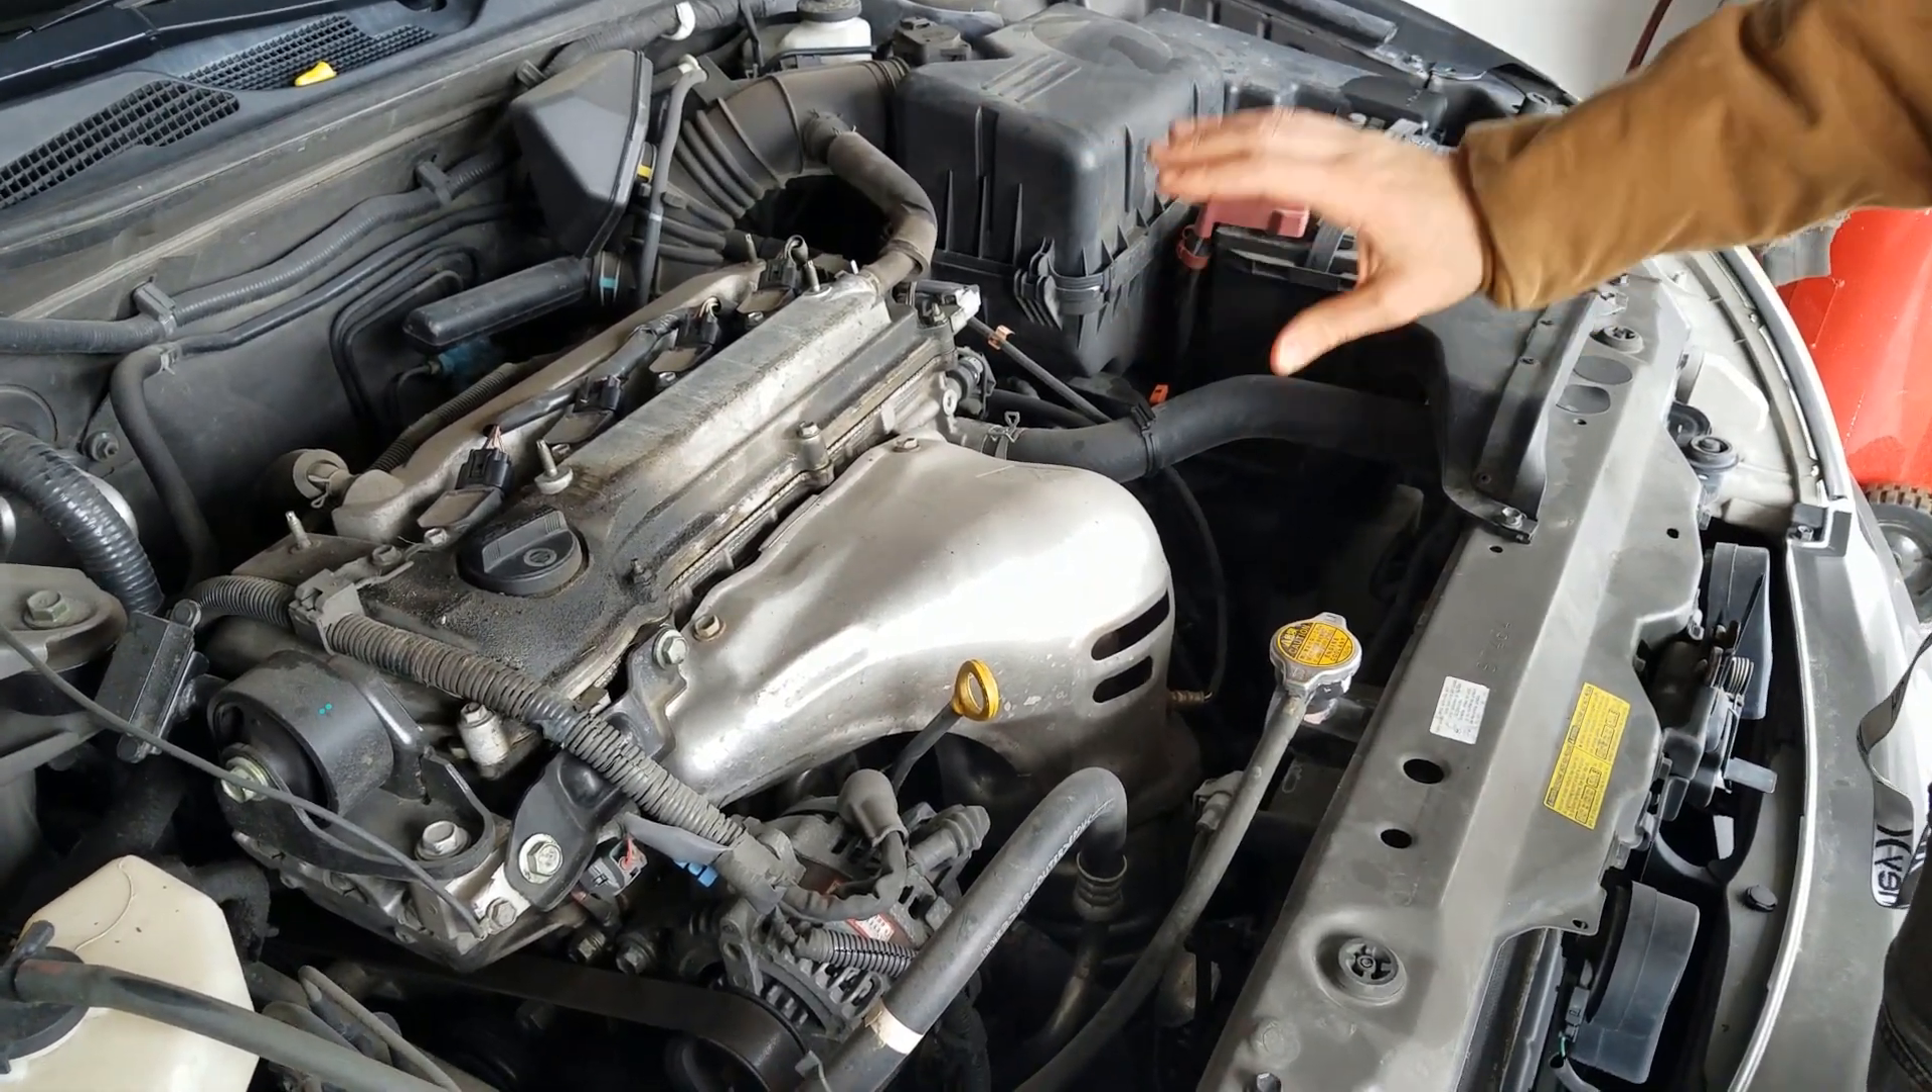We've removed the plastic cover from the top of the engine already.